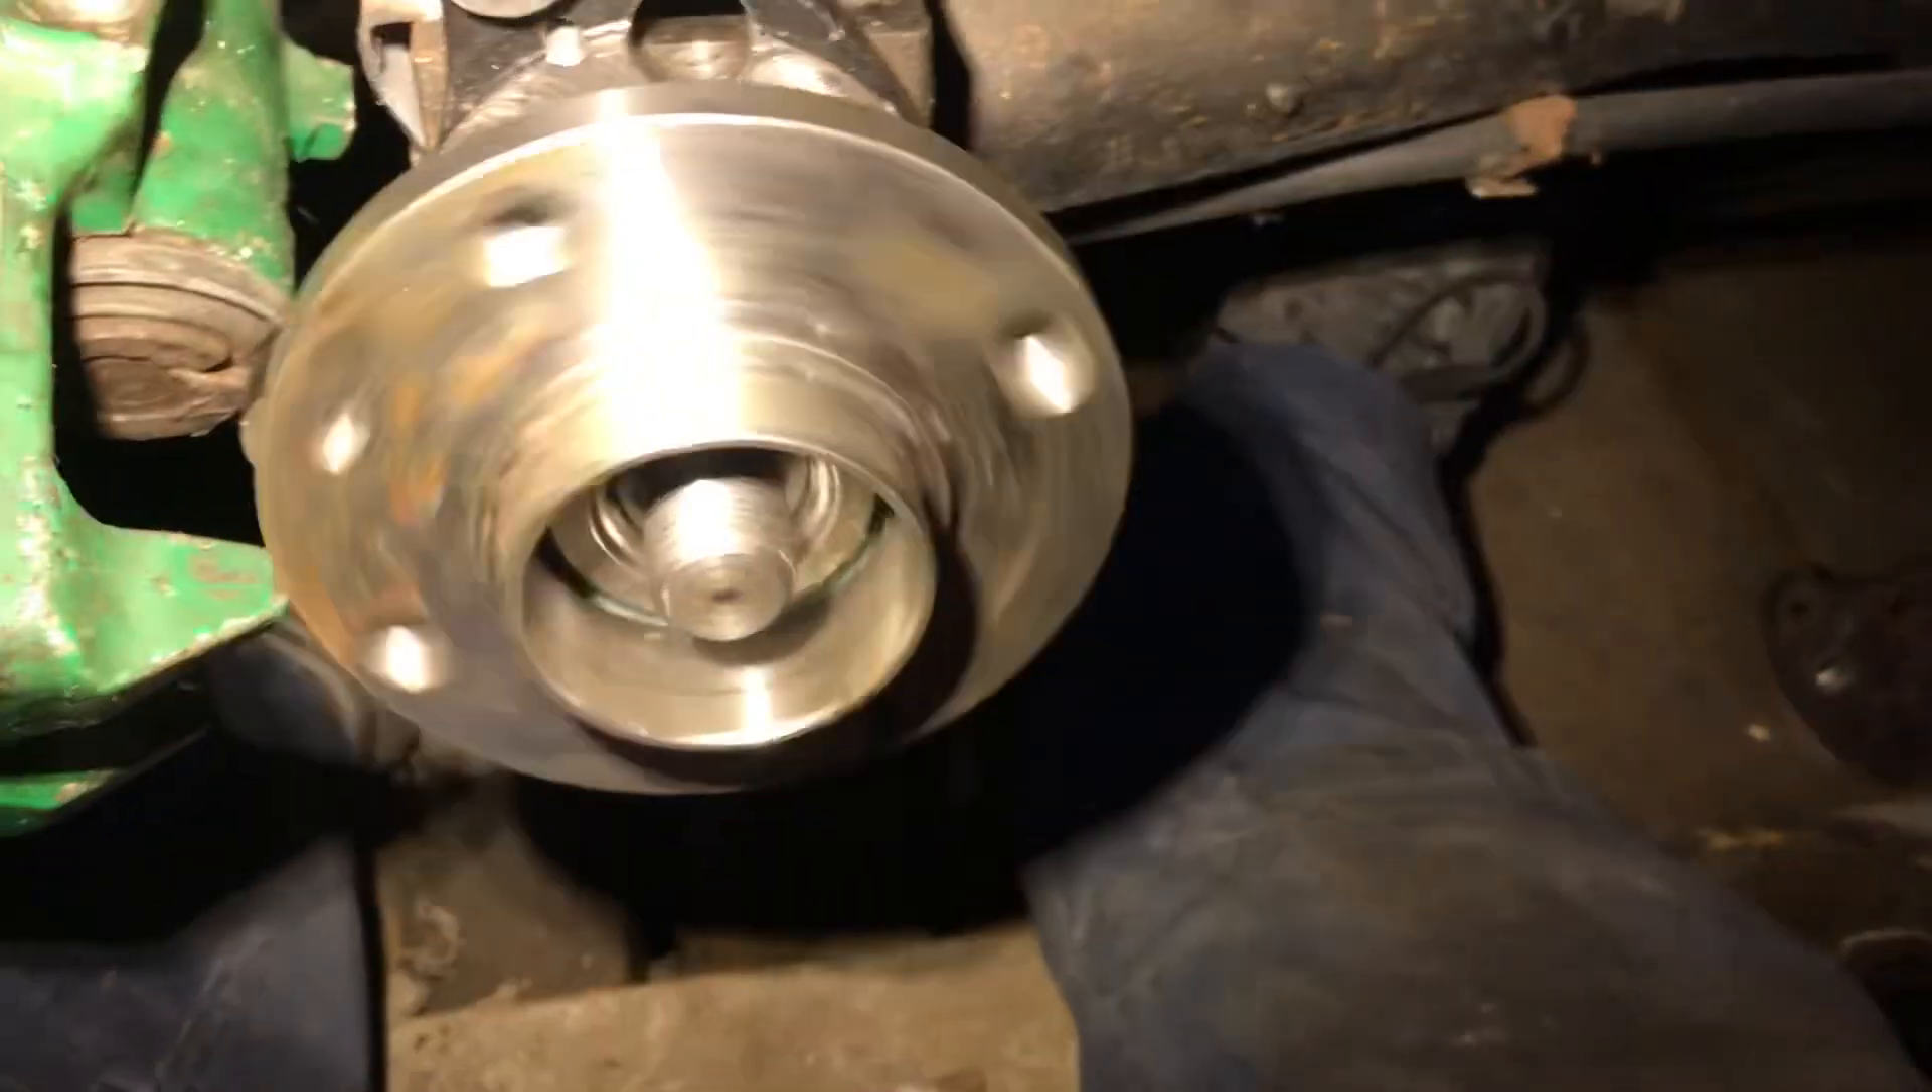So that's now the rear hub installed.